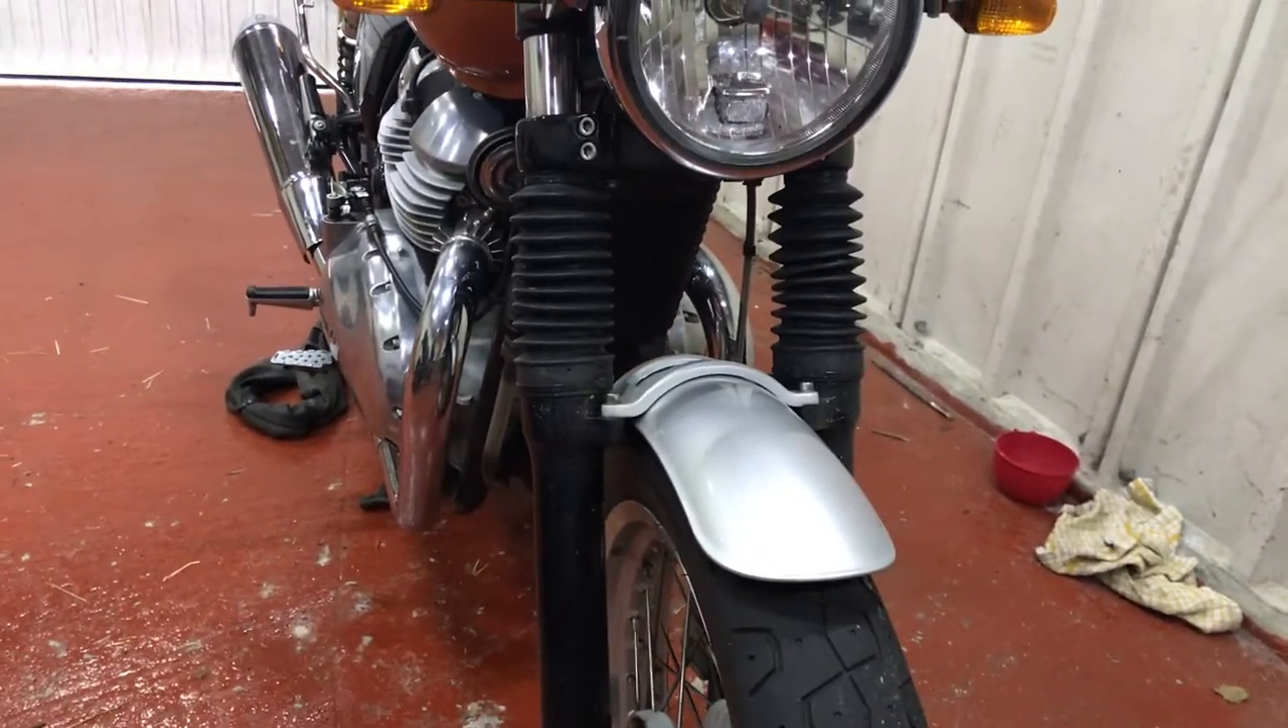So these fork gaiters here, as you can see, are a perfect fit.